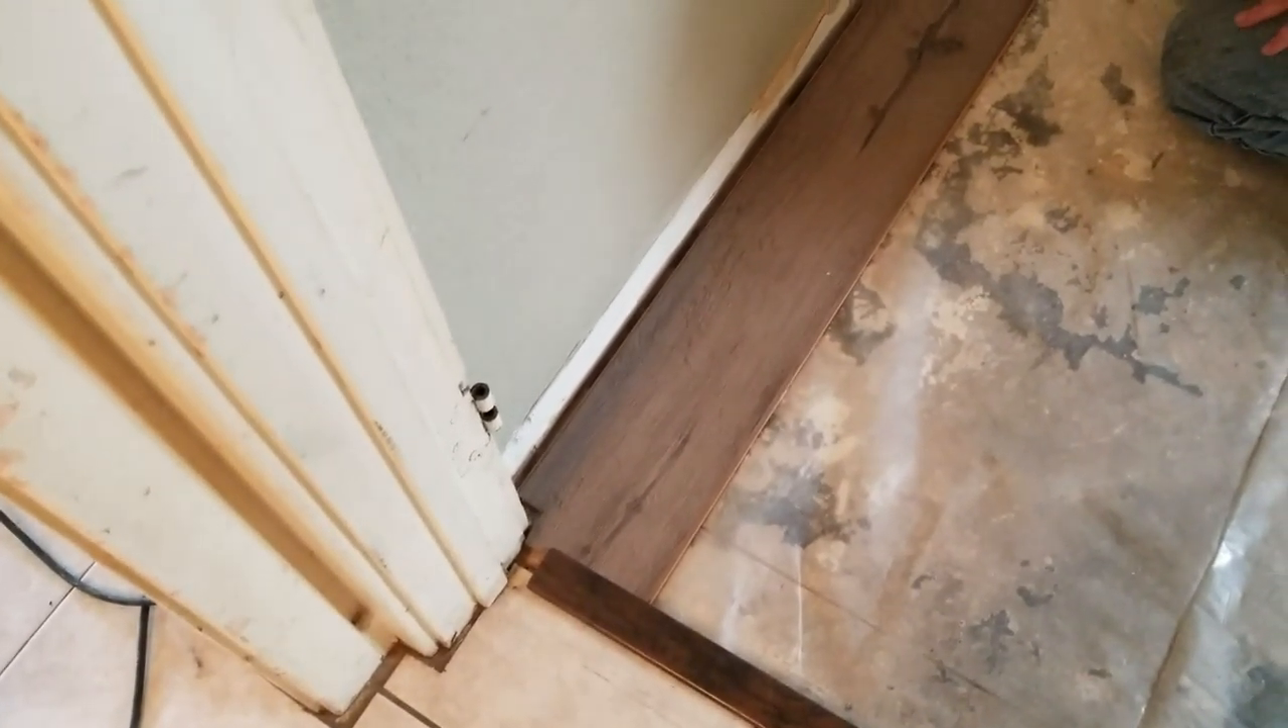All right, so we had to cut around the corner there. The molding is in place there.